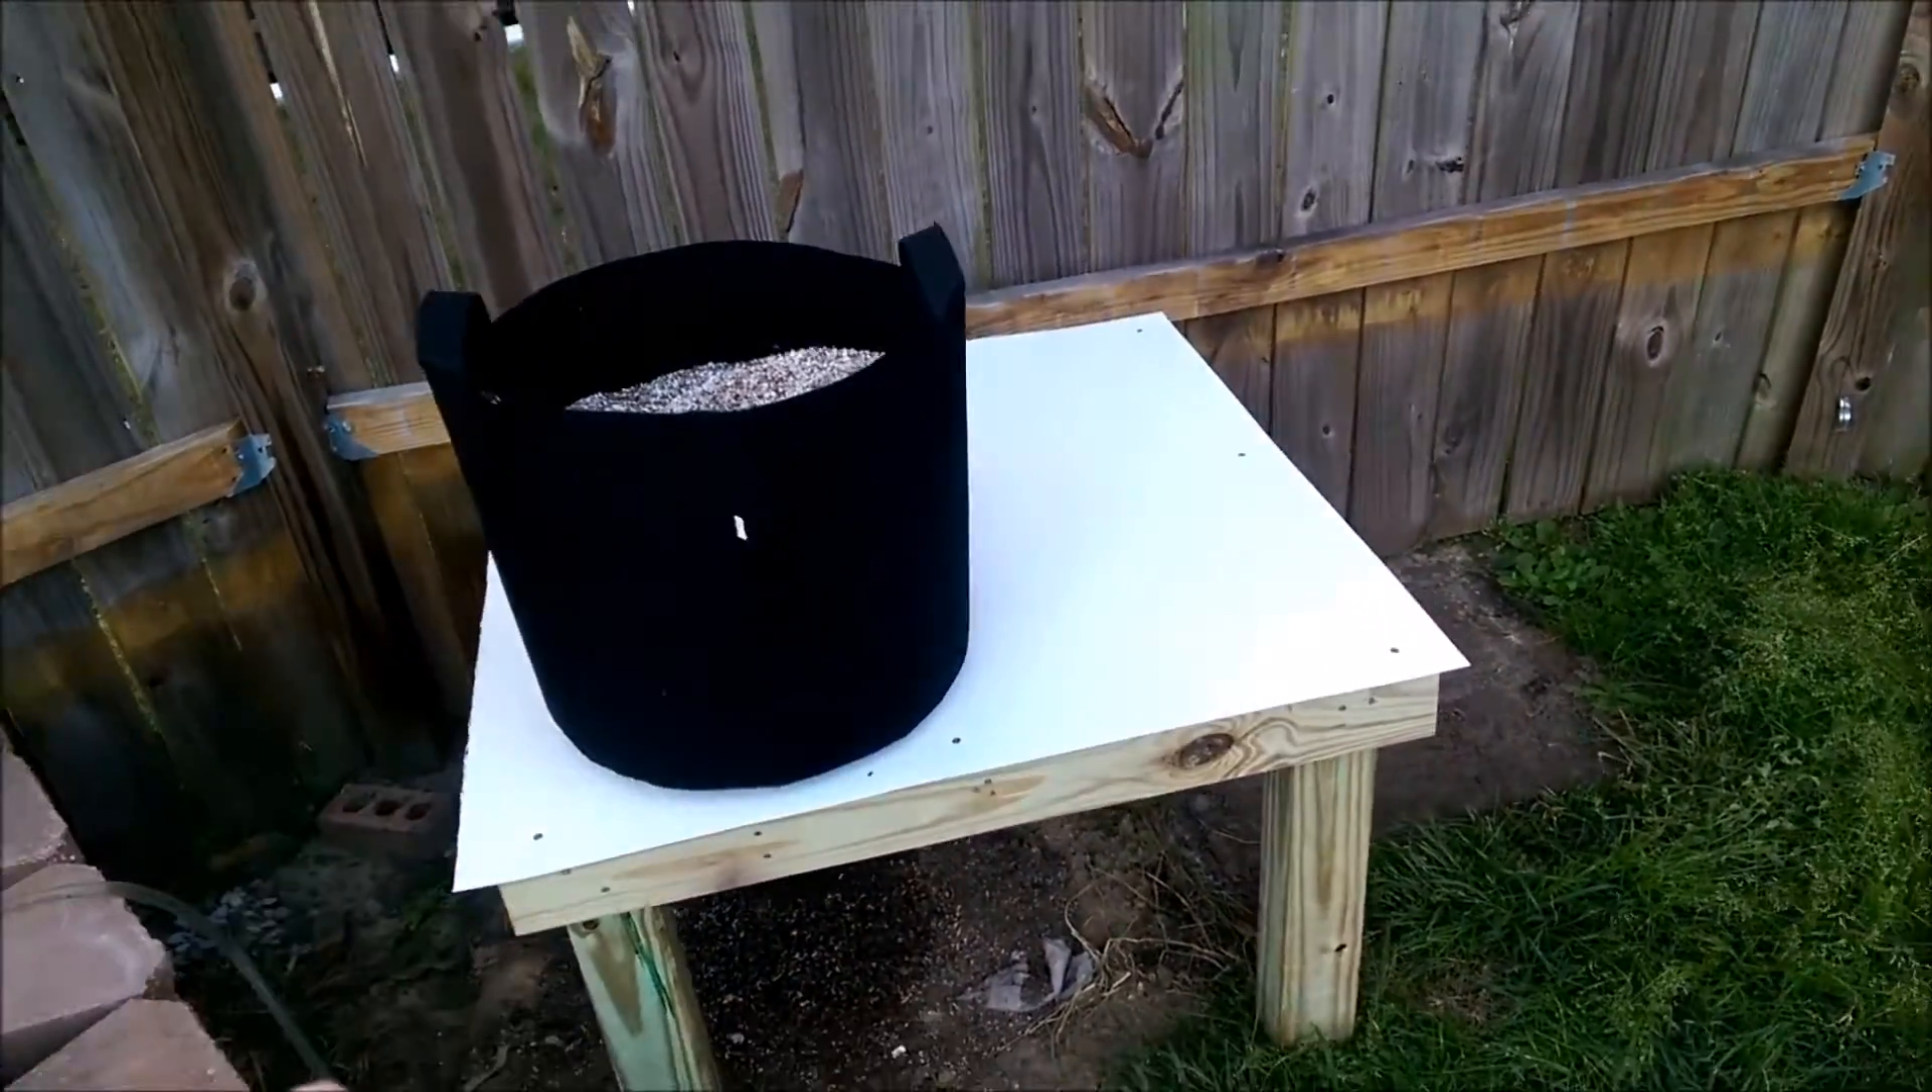I did get my table pretty much constructed. I've got this plastic top on it, which should shed water pretty well.